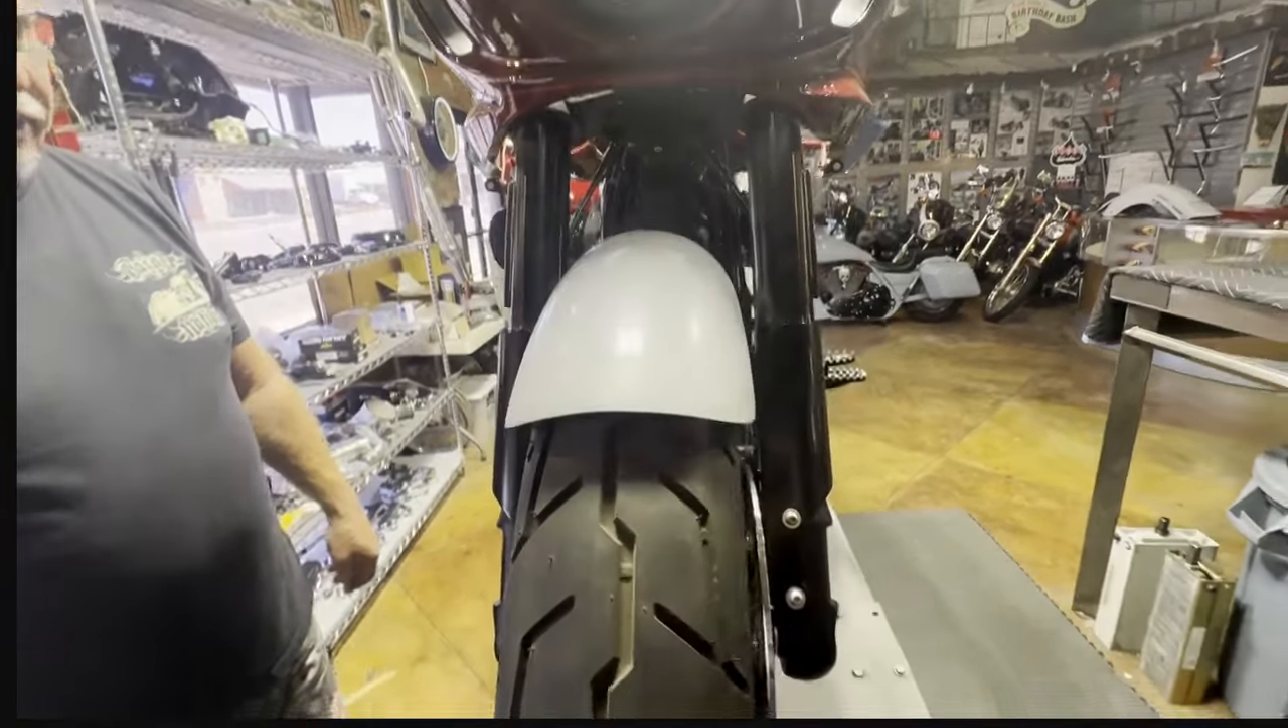Now if you look, Phil, the front fender is dead on, lots of space on both sides. Fender sits nice and centered over the tire.